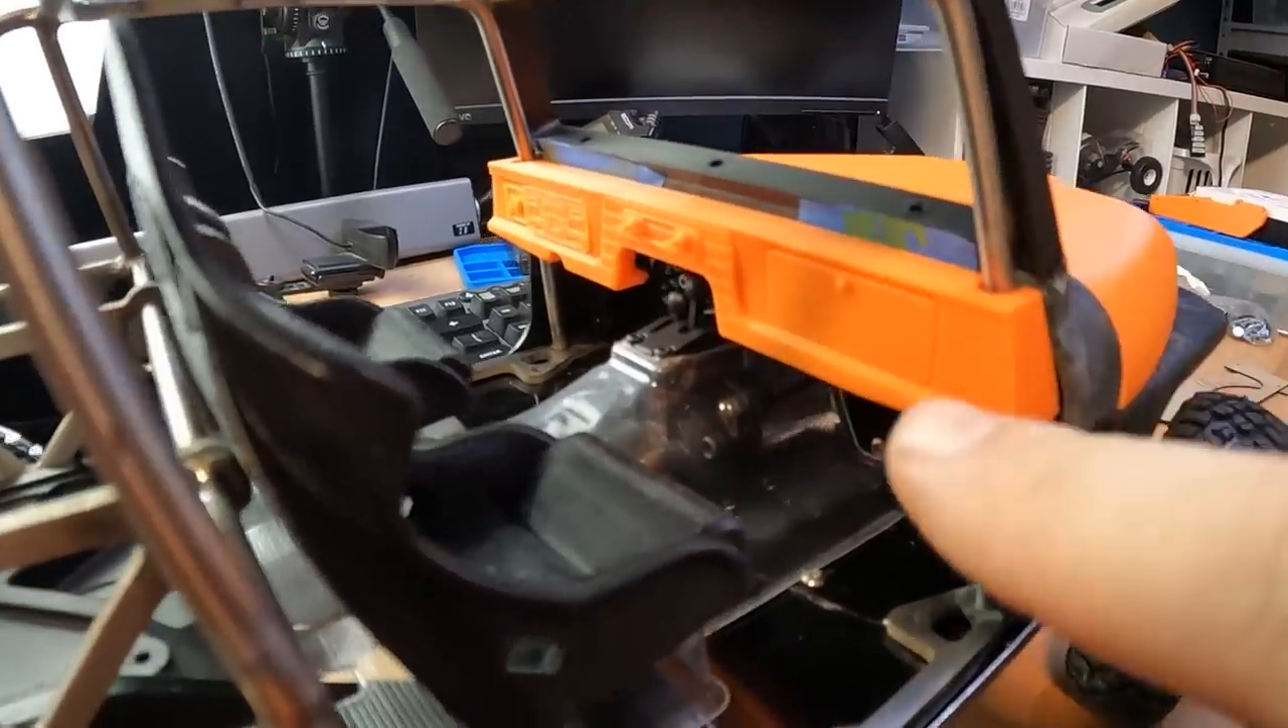Beyond that the dash that I didn't really show too well in the video is in place.